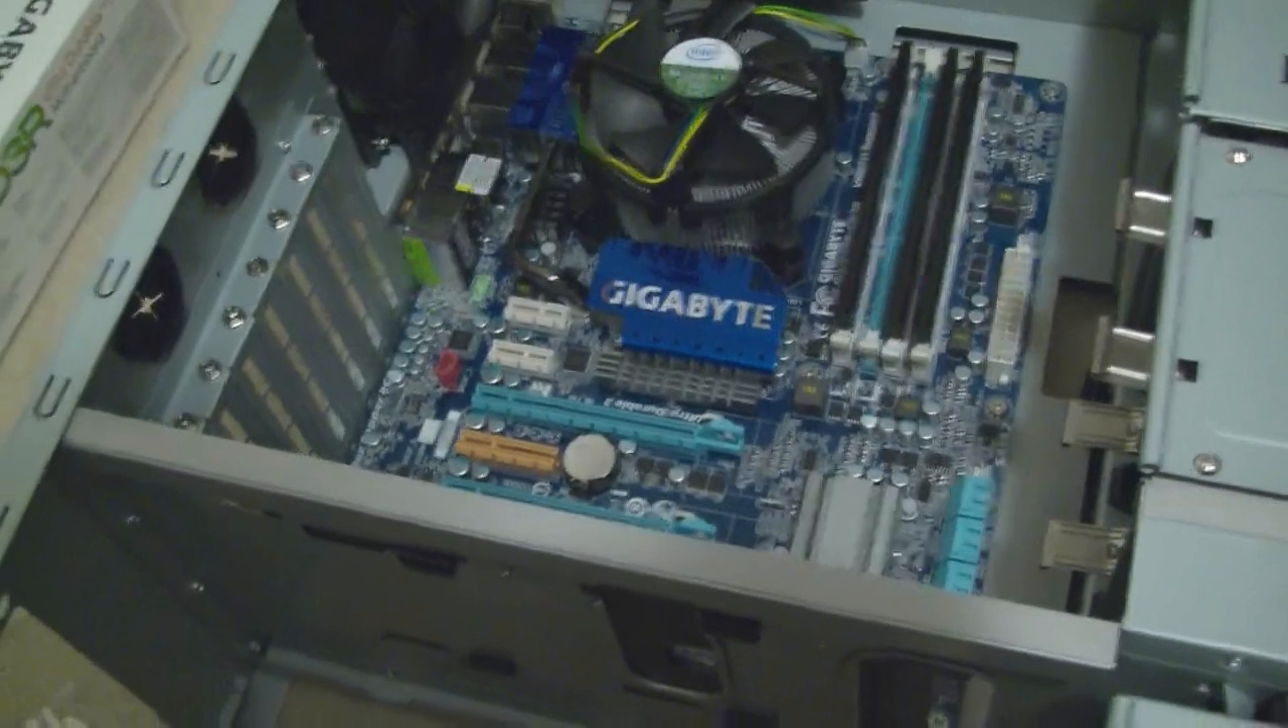Ok now I've got the motherboard in, so now I've got to put in our CD drive and hard drive.